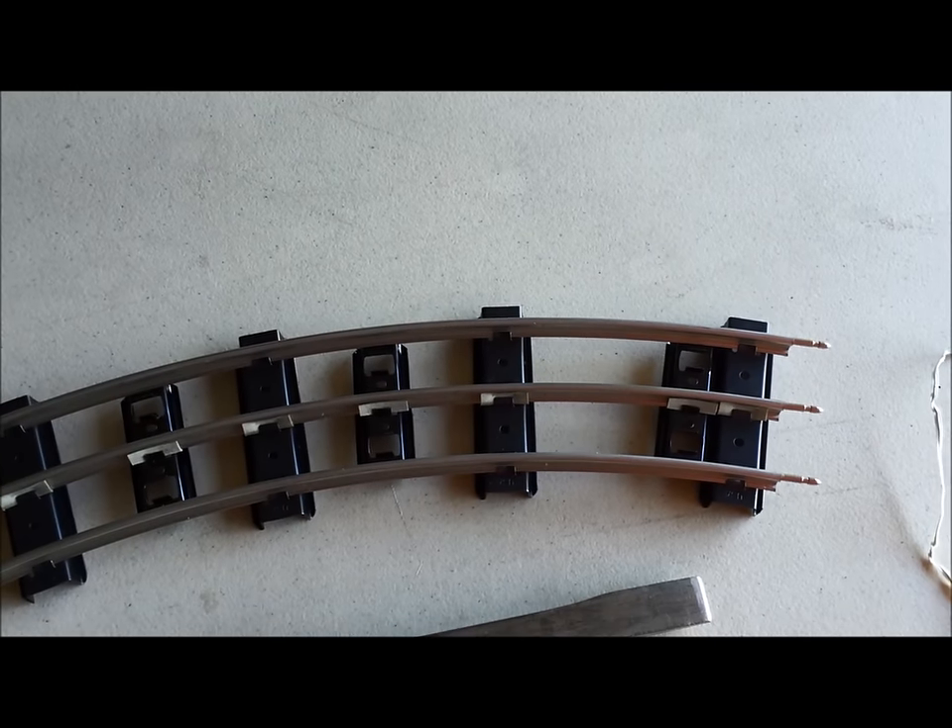There it is assembled. The ties and insulators are installed.